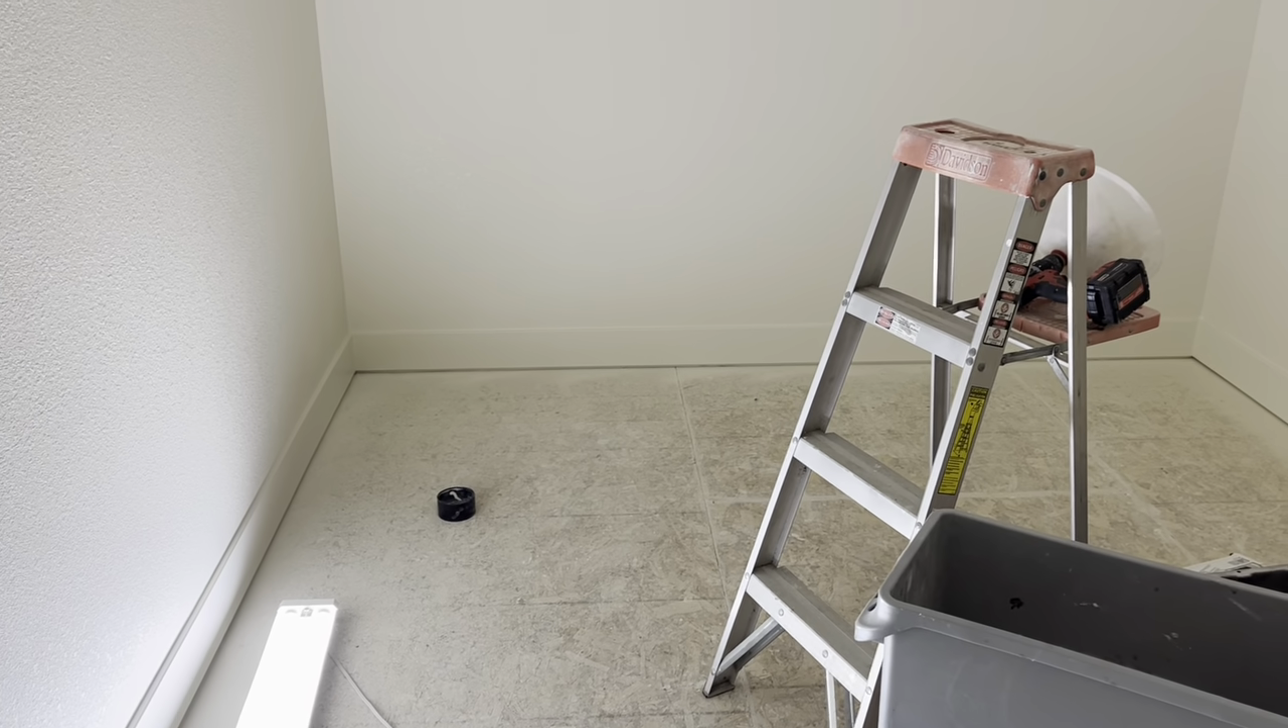Base boards are fully in and painted.